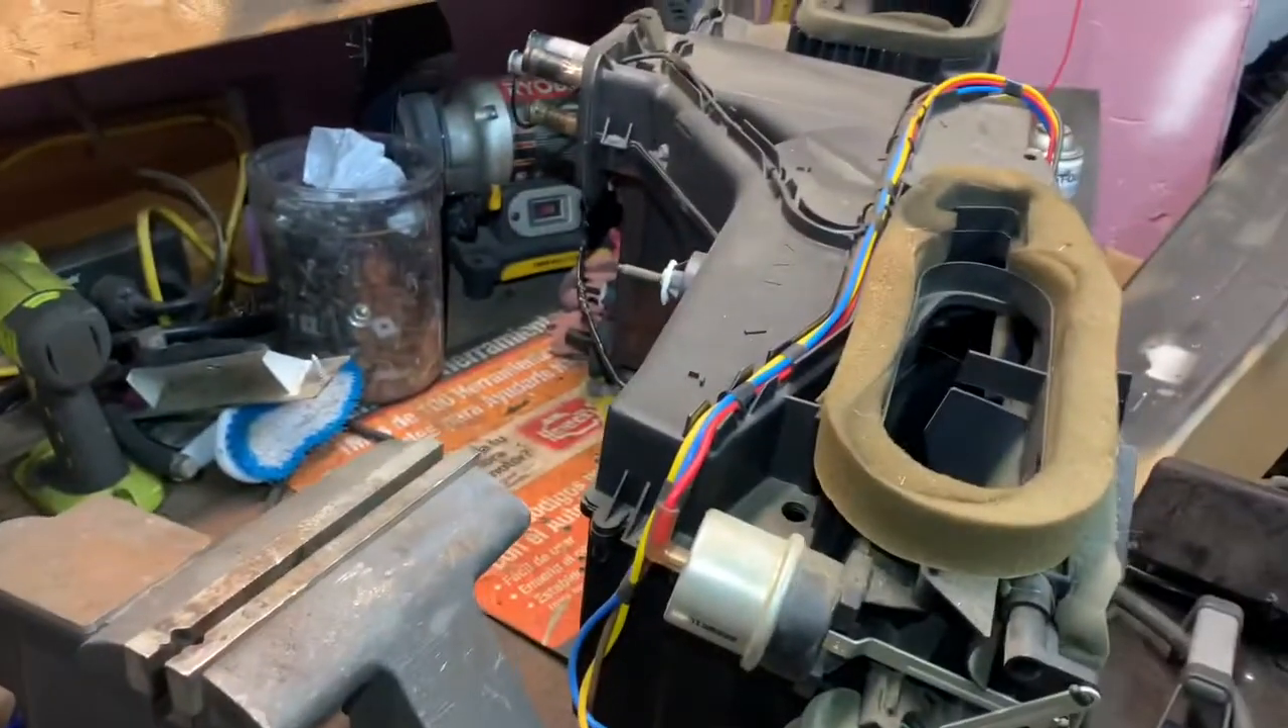Um, the end result is the heater box is out.